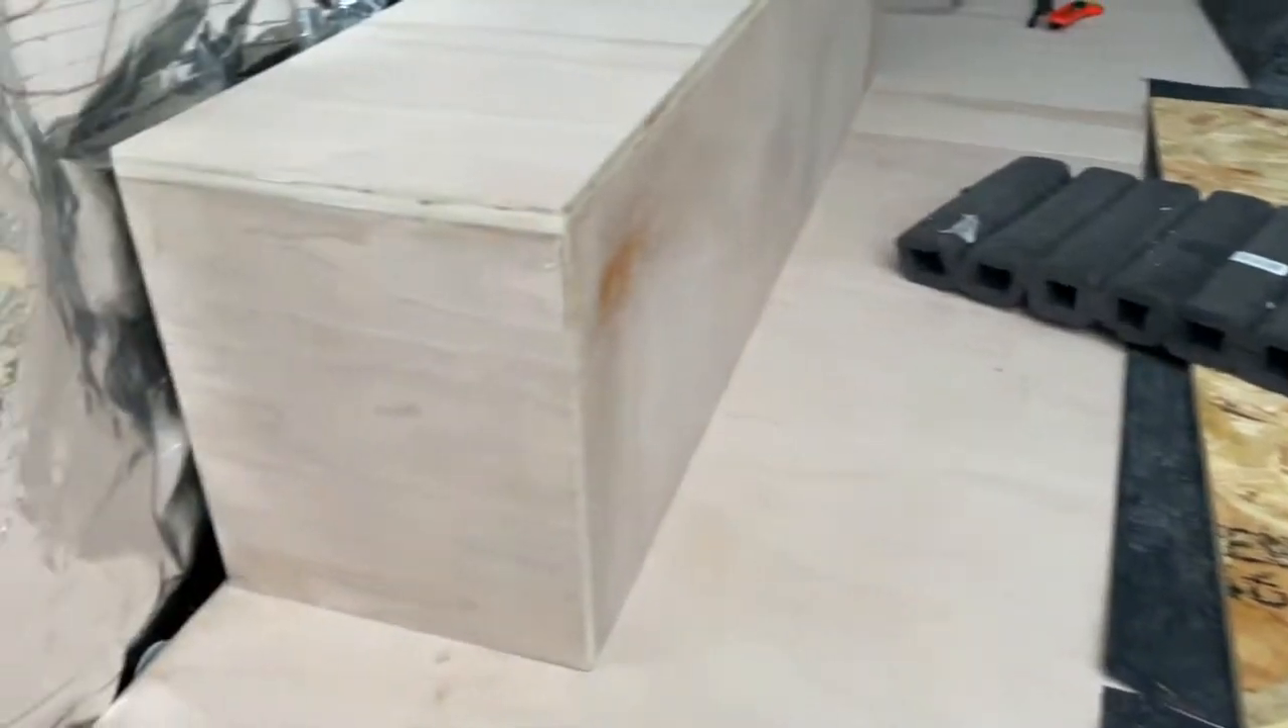Most of the sub floors in and we've just boxed out the wheel arch covers.